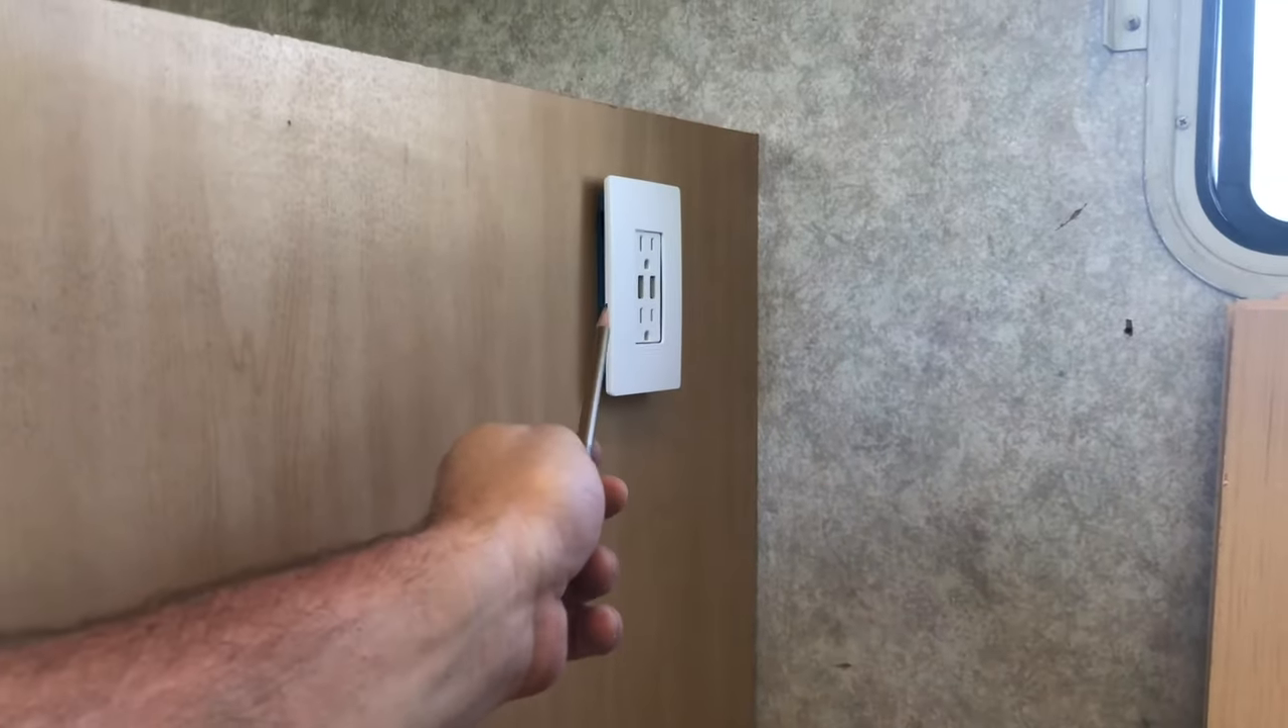So we got the wall unit electrical piece put in and now i'm going to uh shiplap this little area here and after that we're going to give it some paint see how she looks.